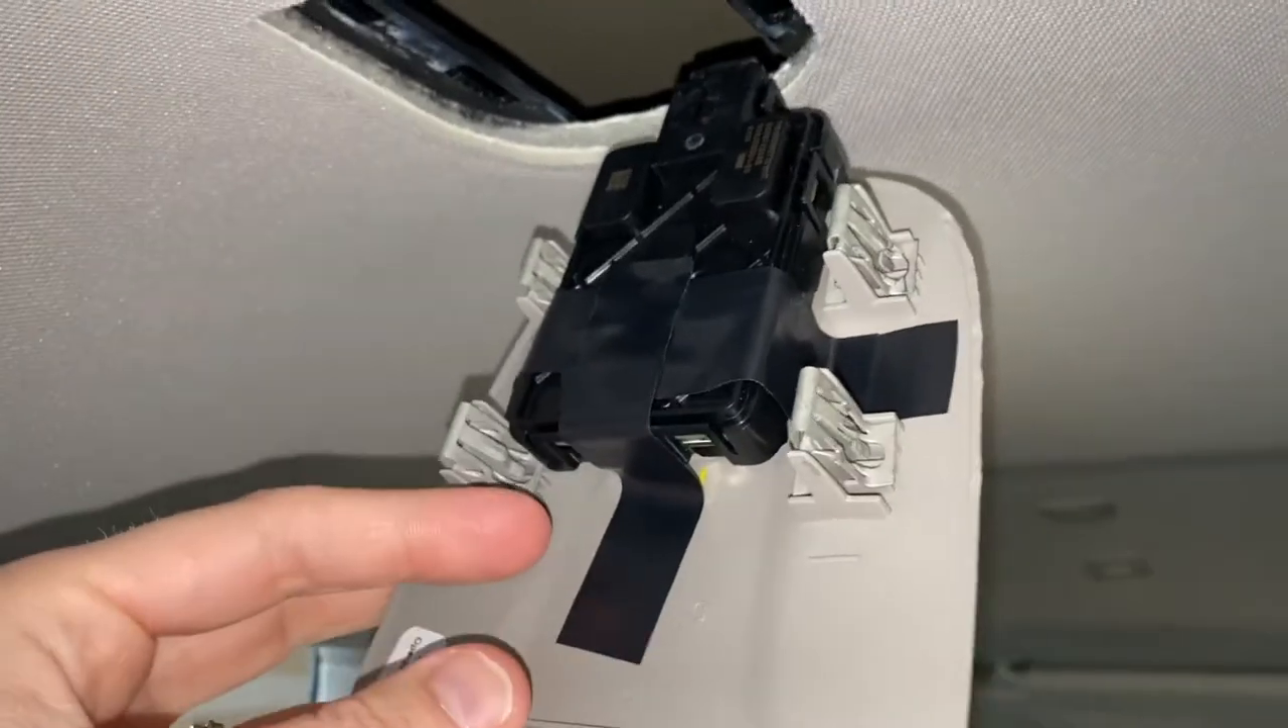And there's the finished product with the electrical tape.